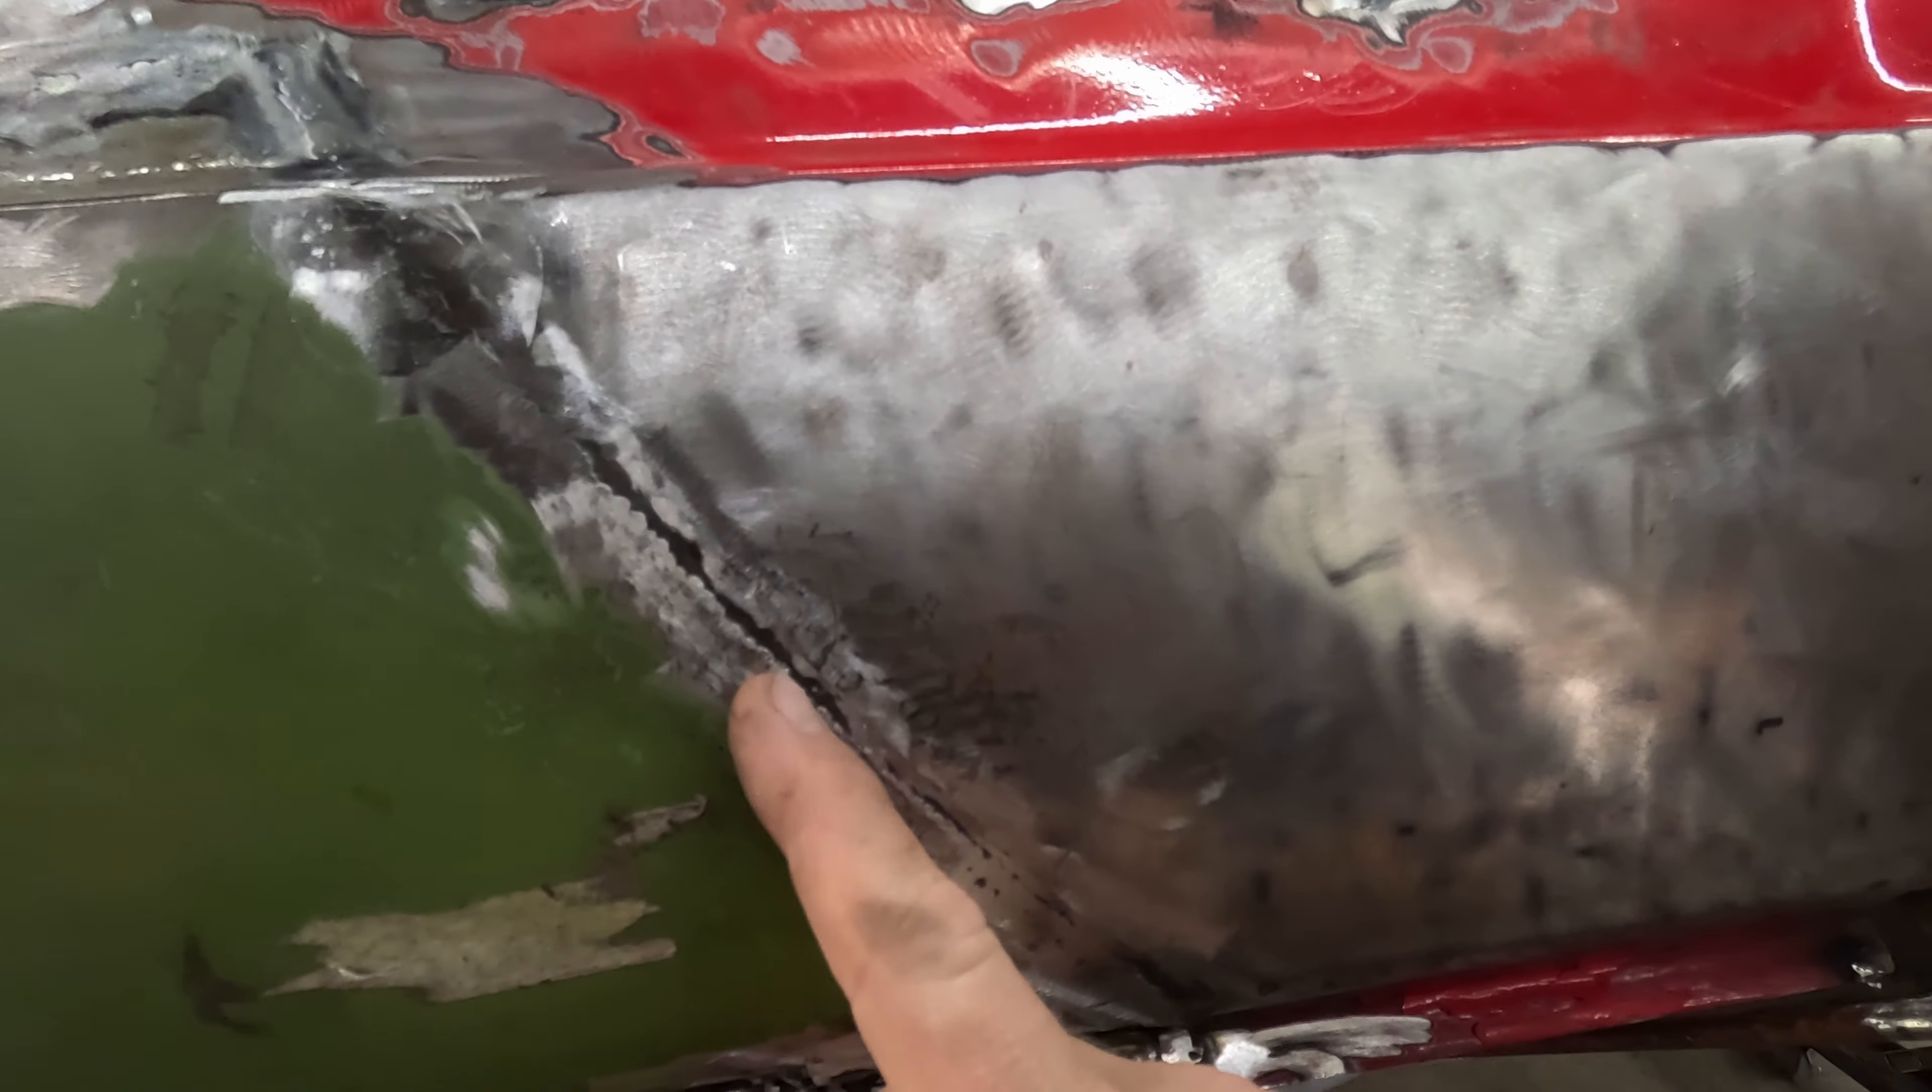Apparently I had my panels not quite lined up as you can see here see I couldn't quite grind that down I'm not sure what happened but I didn't quite get them lined up when I was tacking everything in place.